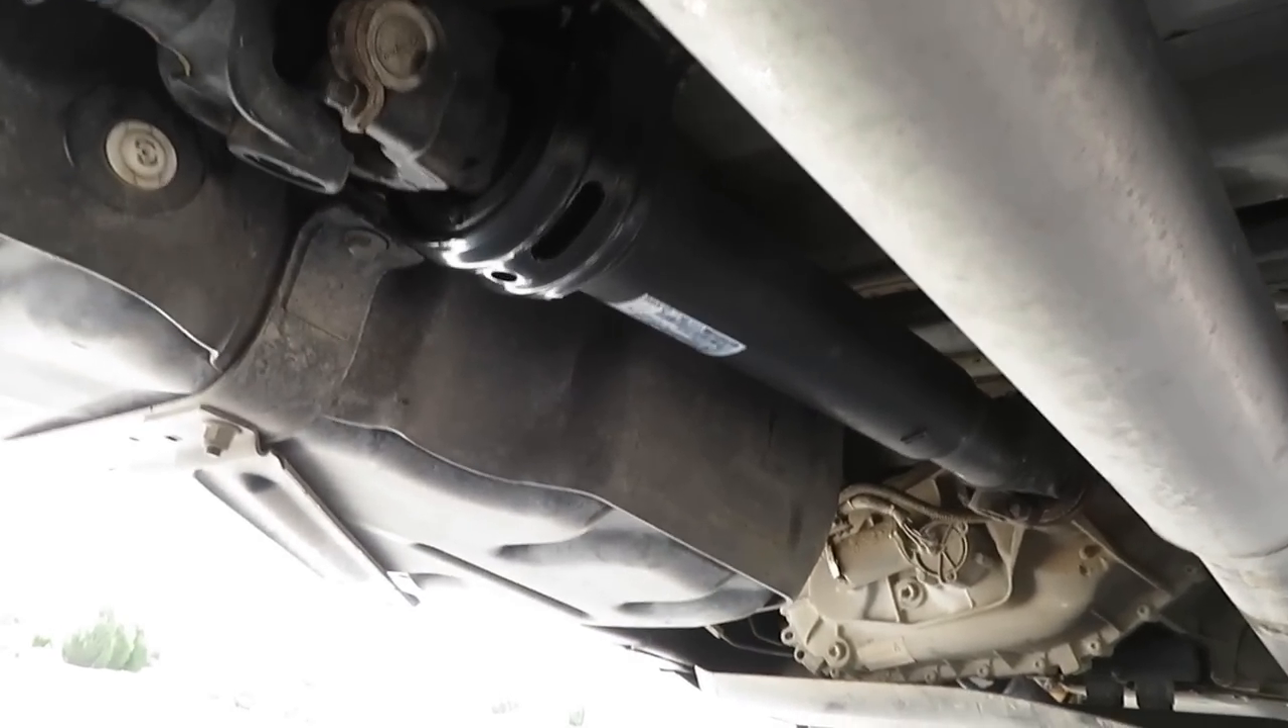Drive shaft is back in the truck.